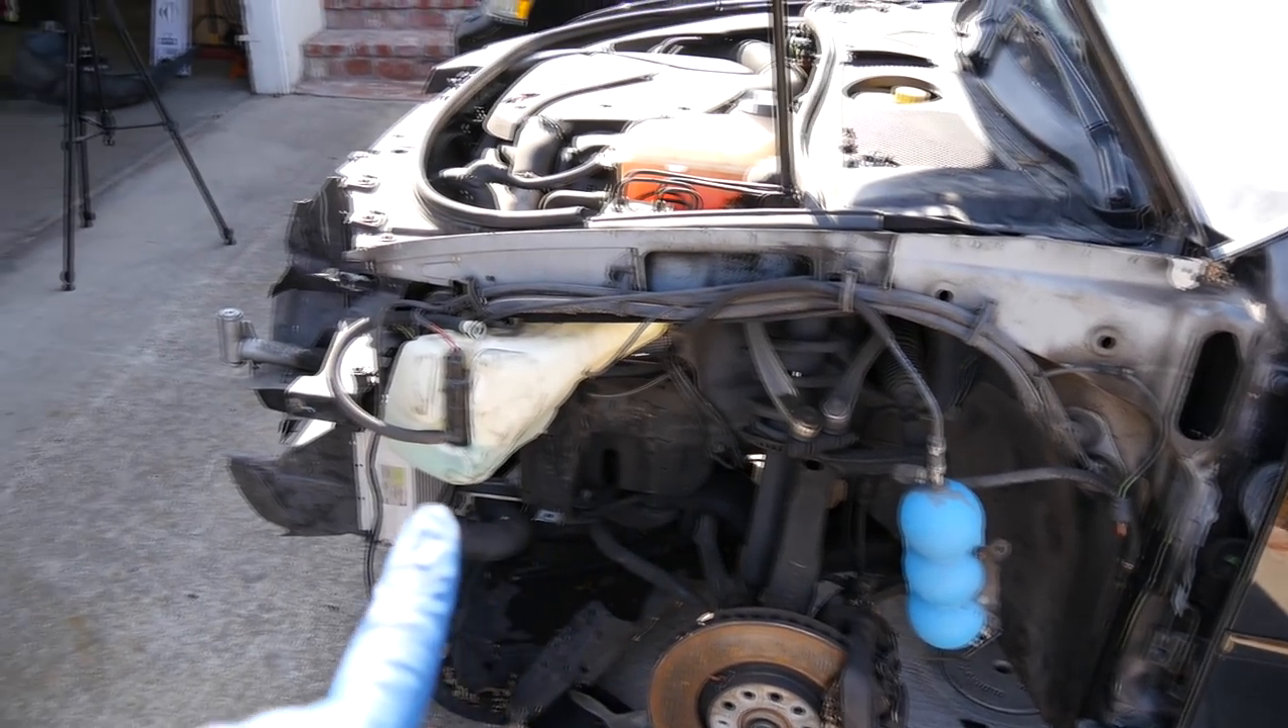Now as you can see, we also removed the left side fender because again, it was badly damaged due to an accident.